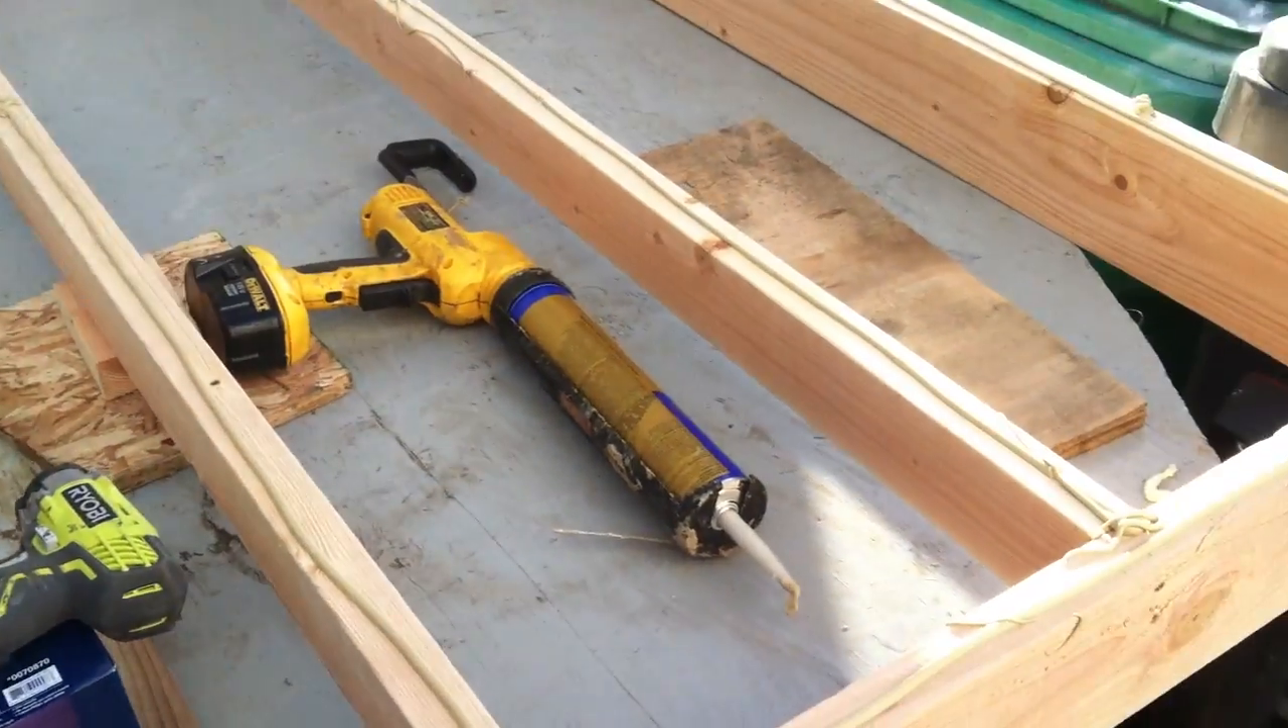So at this stage we're just about to put the decking on.